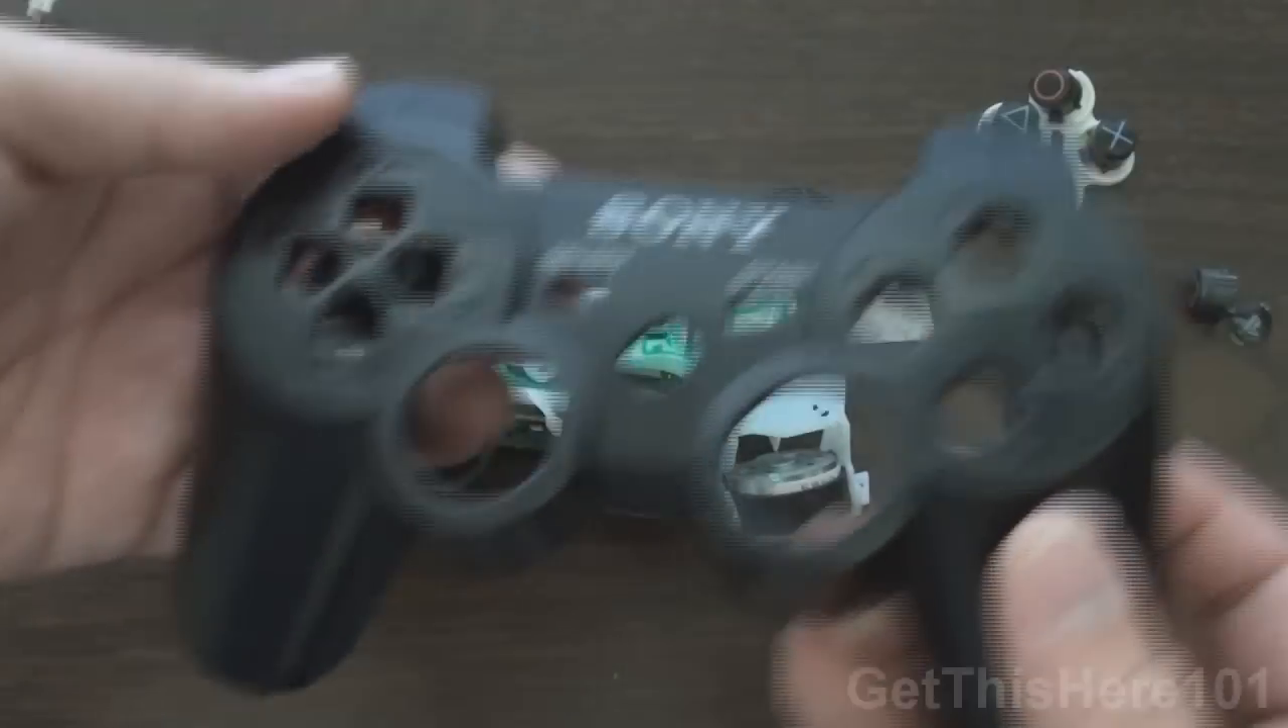And we have our front panel with all the buttons taken out already.